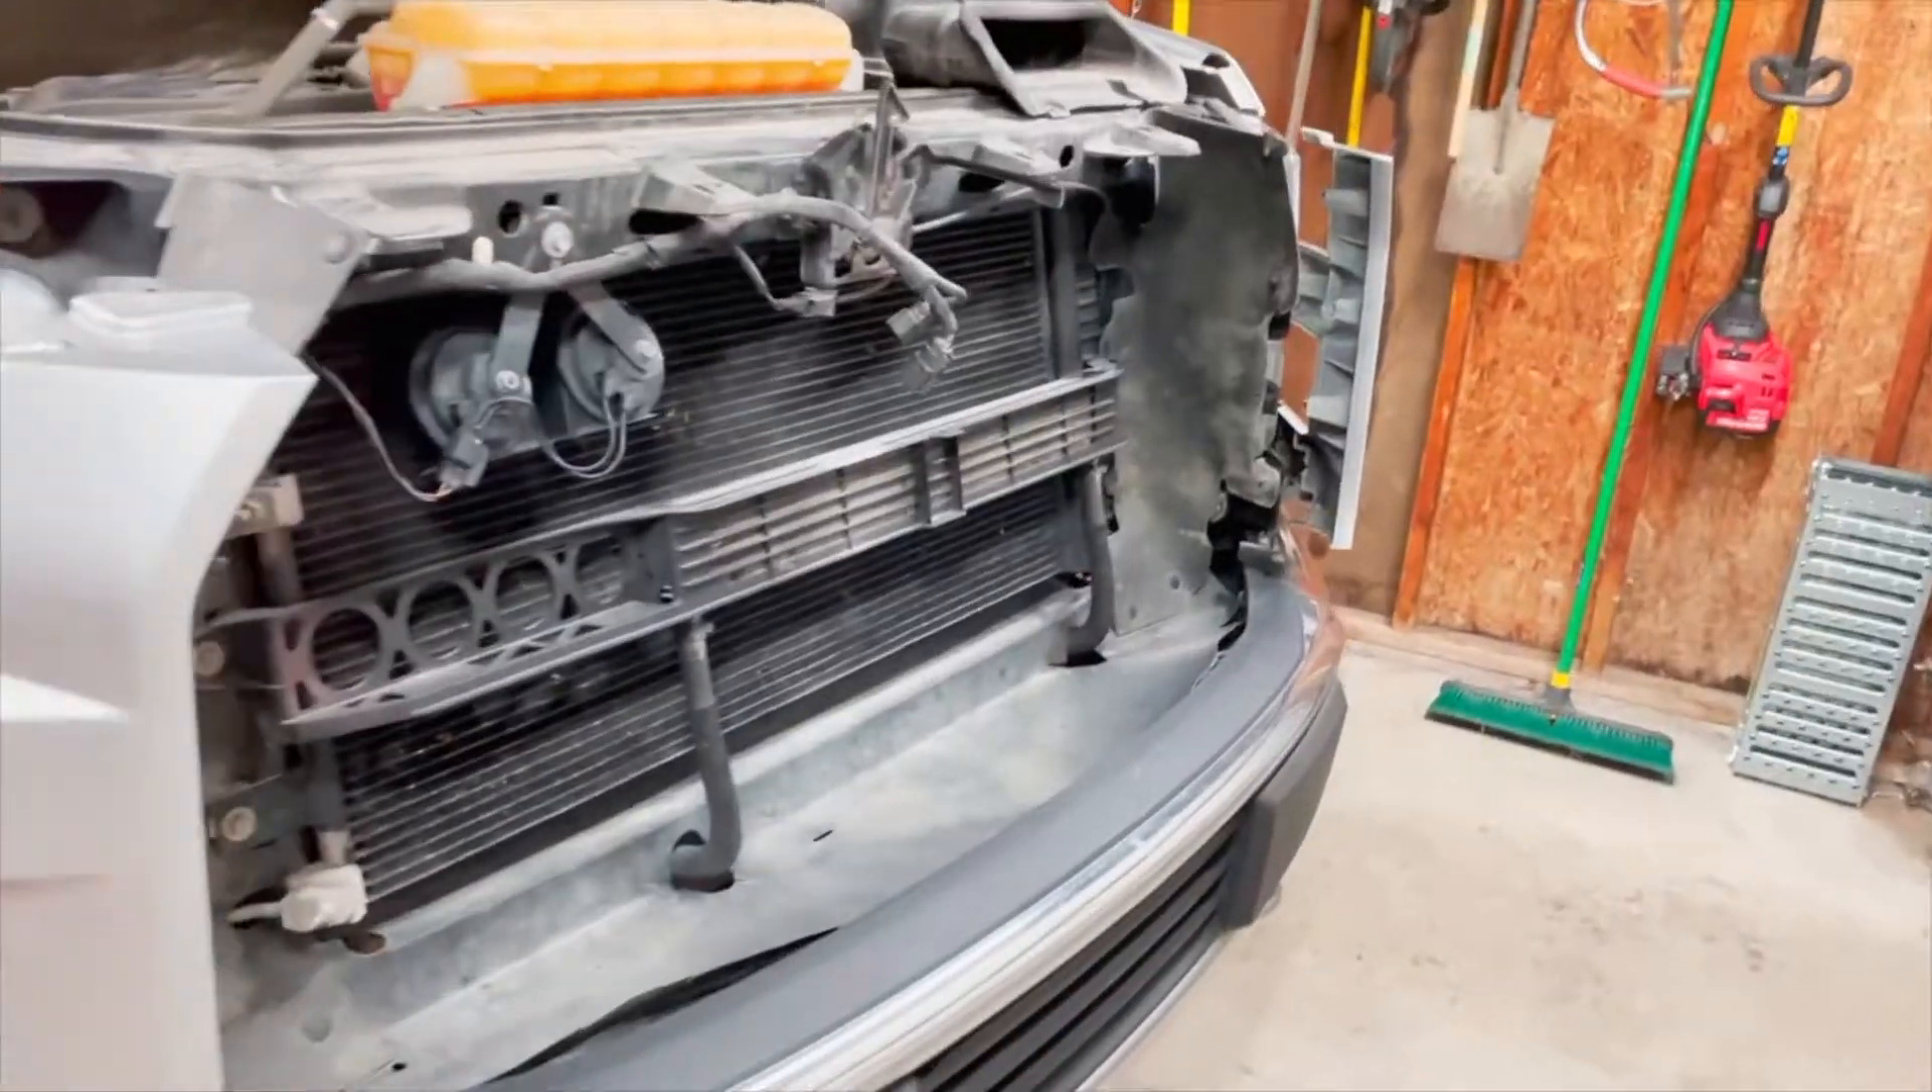All right so now we got the grill off of there.